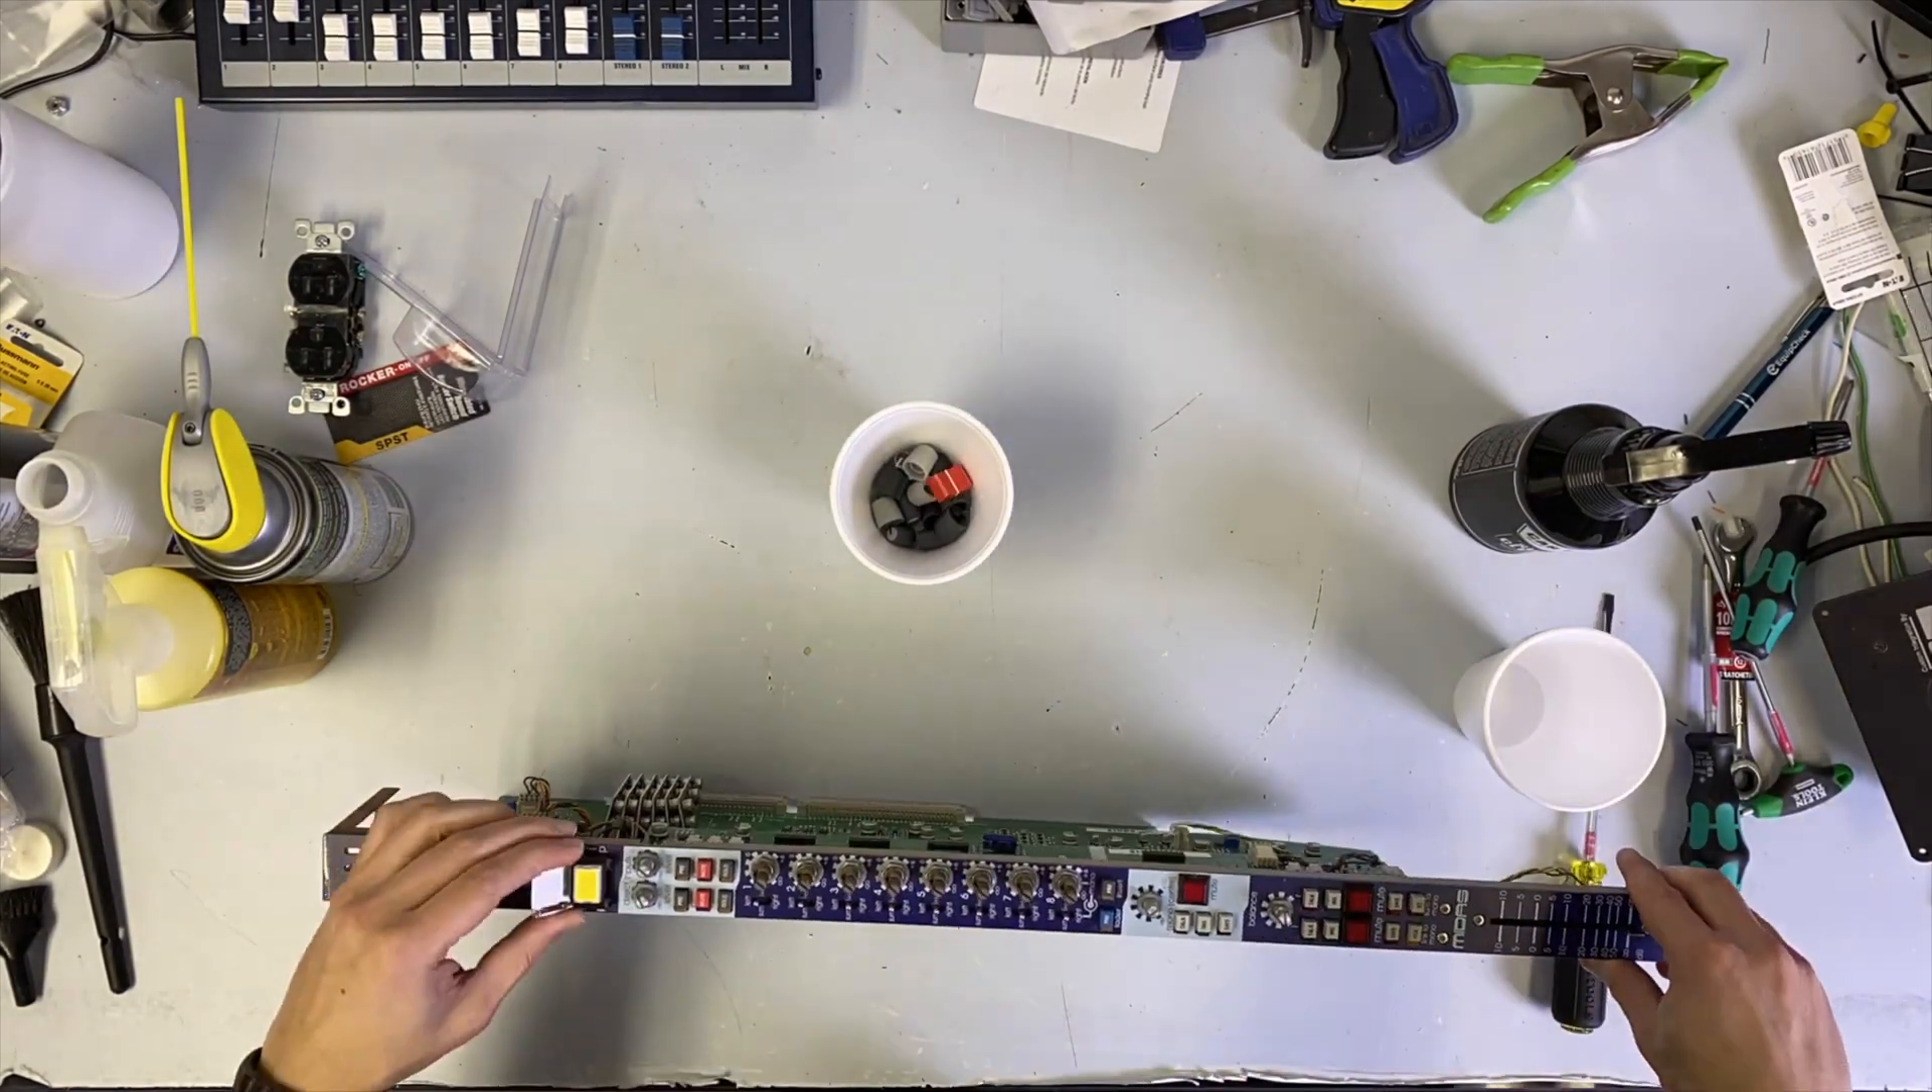Okay, so we've got all the knobs off.